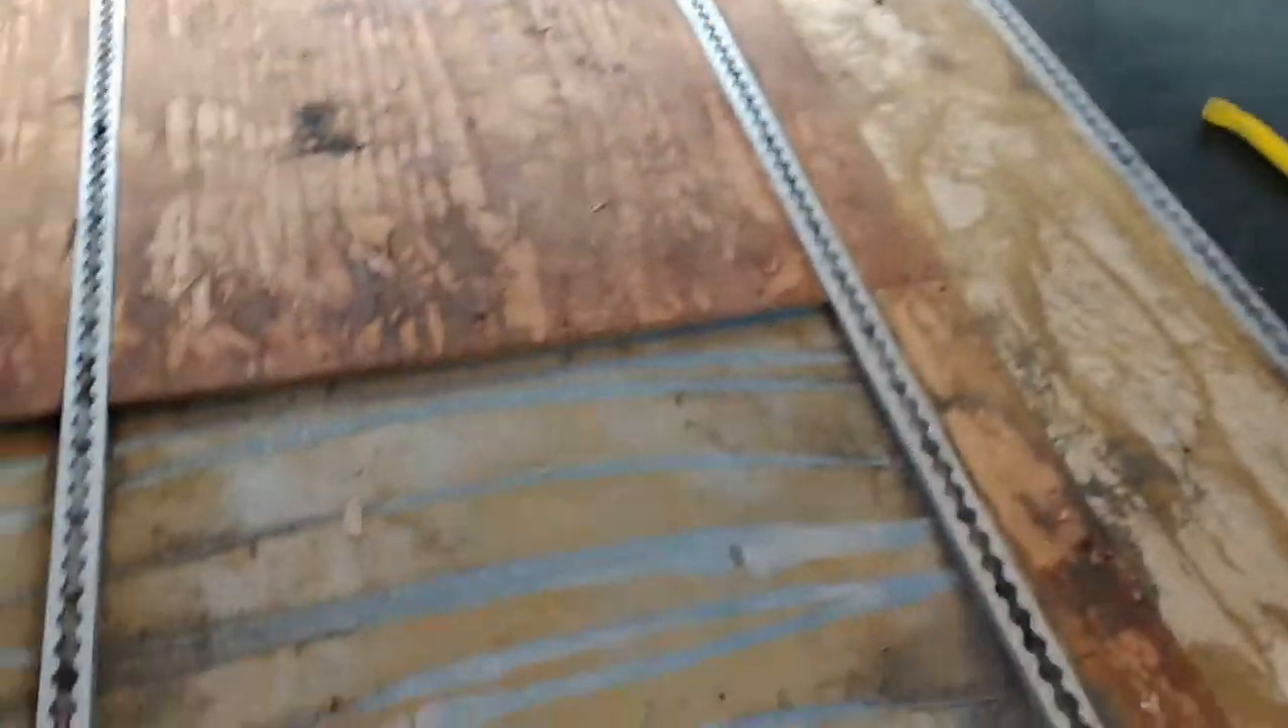We got part of the subfloor, or the plywood out from this area here.